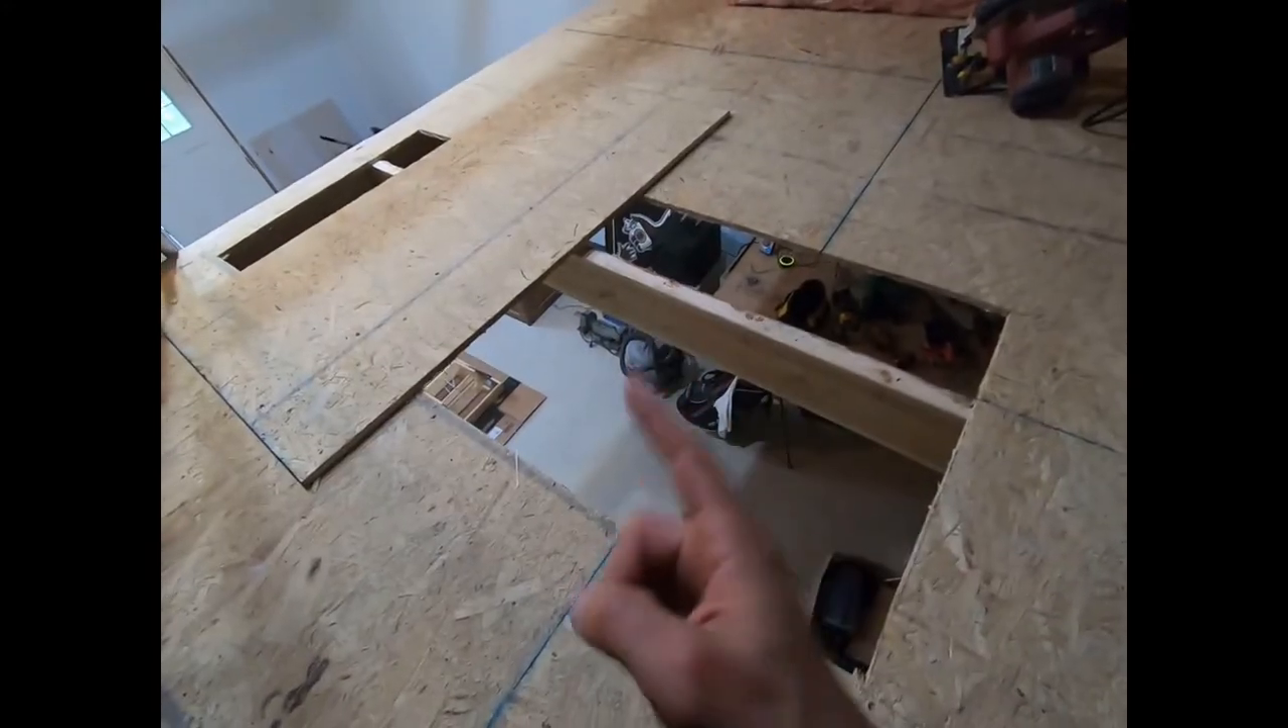All right, guys, I popped the plywood.